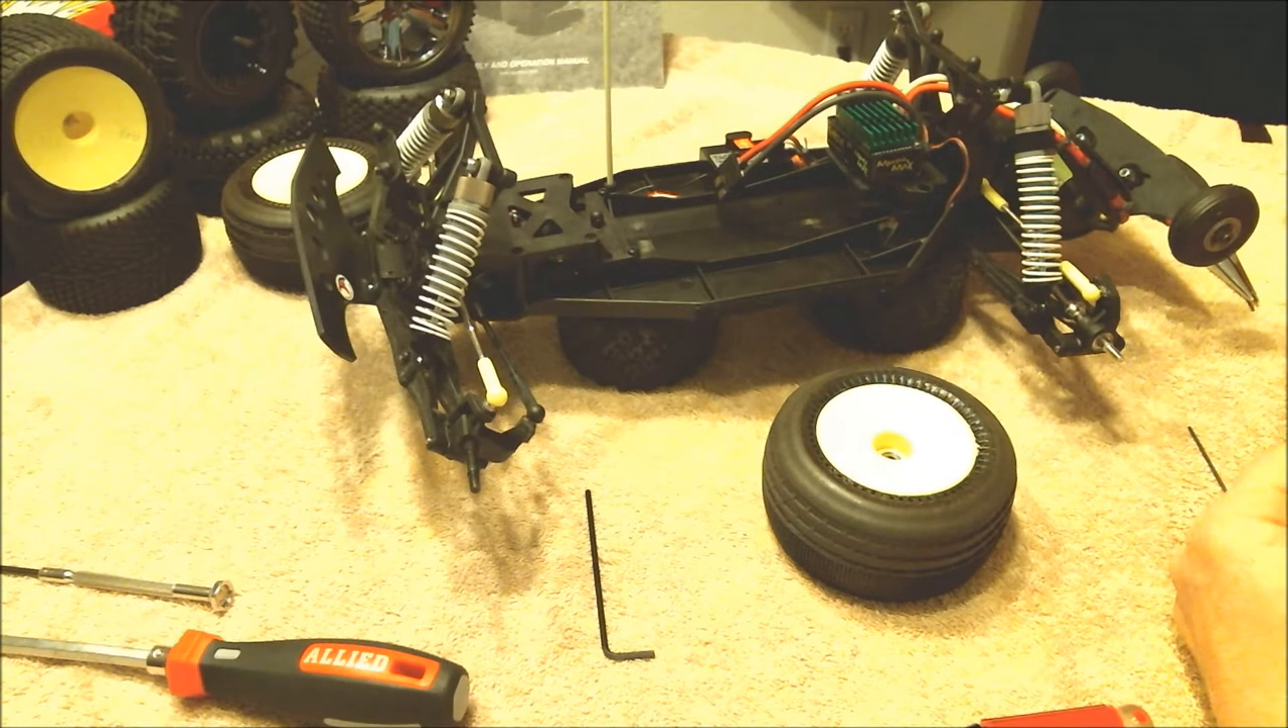I went ahead and removed all four wheels from the truck.